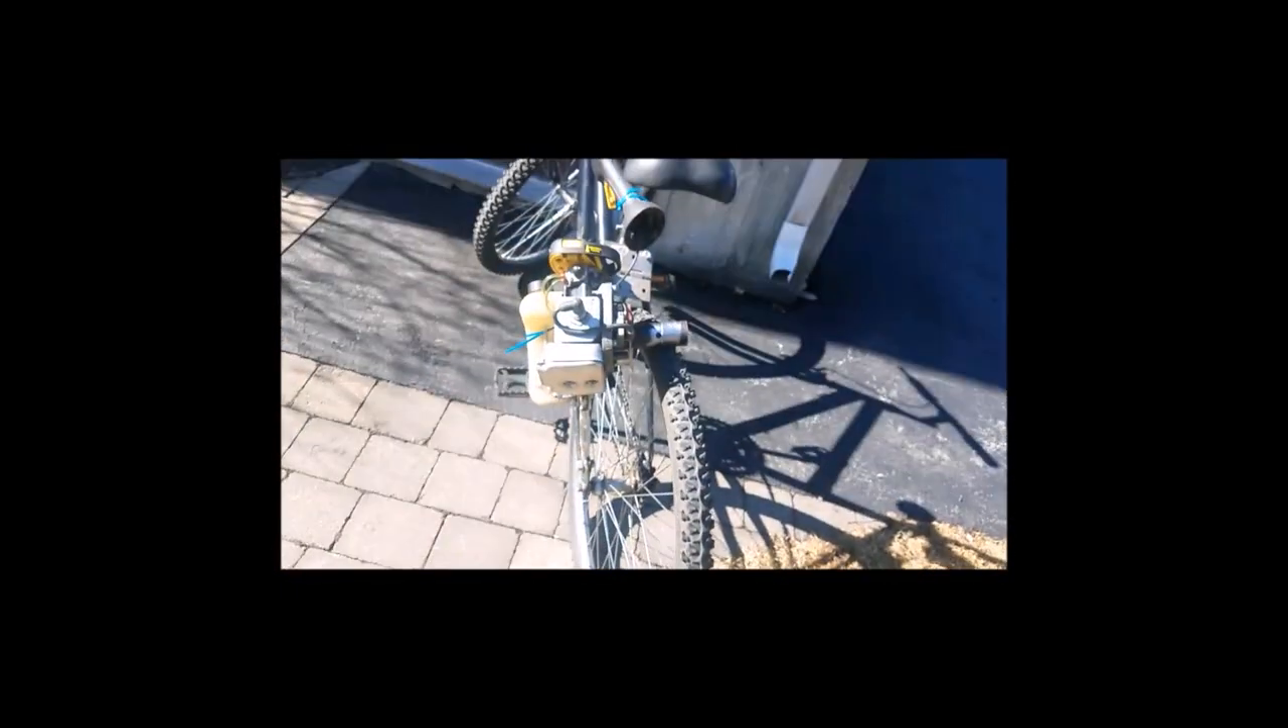My weed whacker isn't even centered it's off to the side.